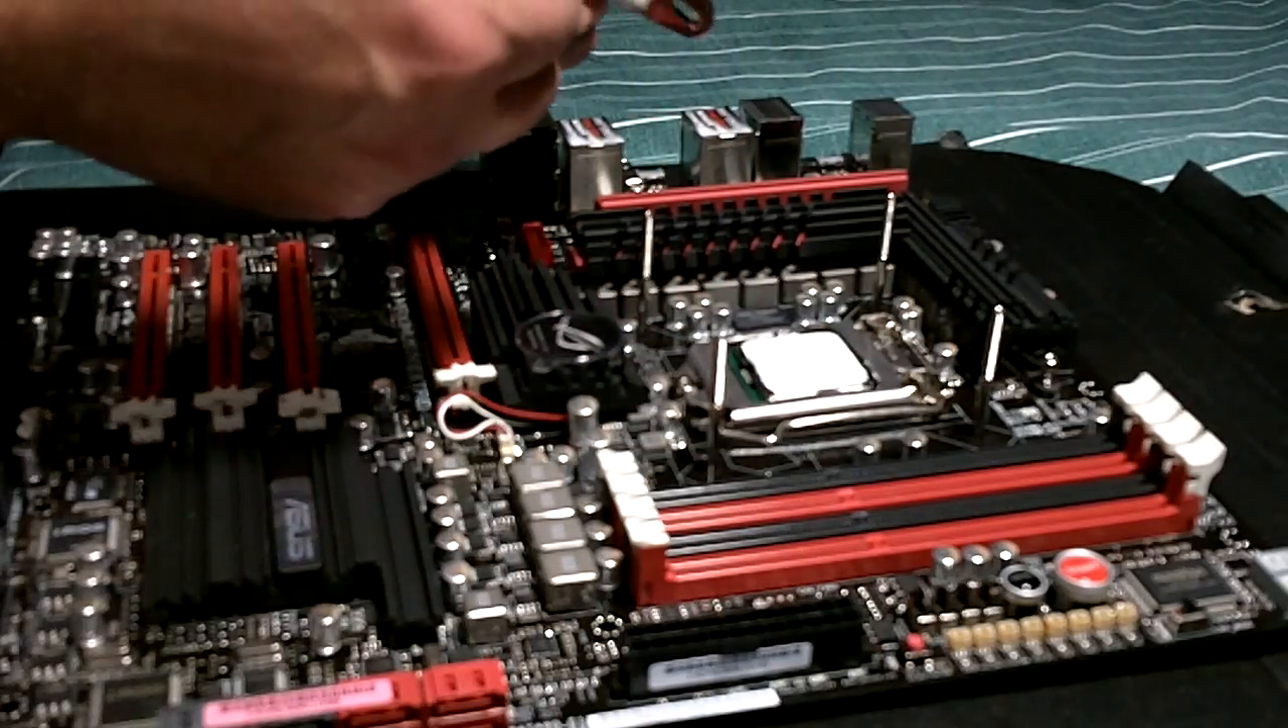All right I've already put the posts in that's all done on our motherboard.